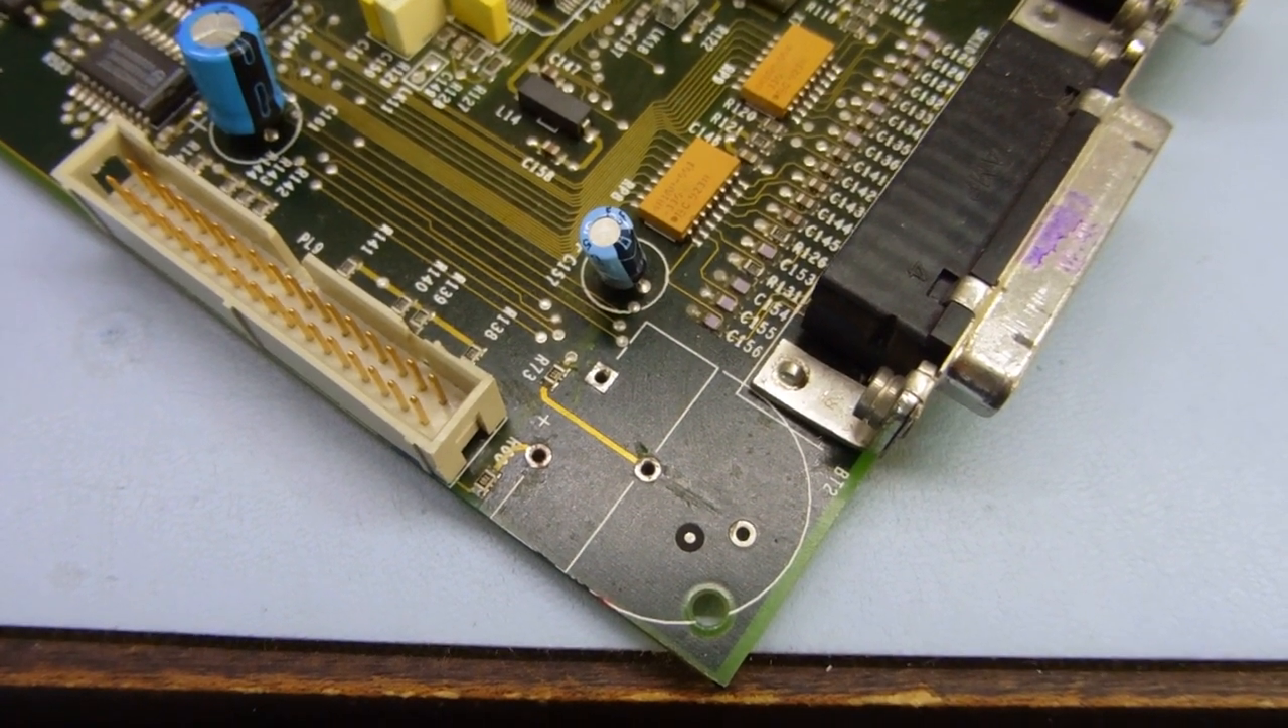So all that's really left is to replace the battery.